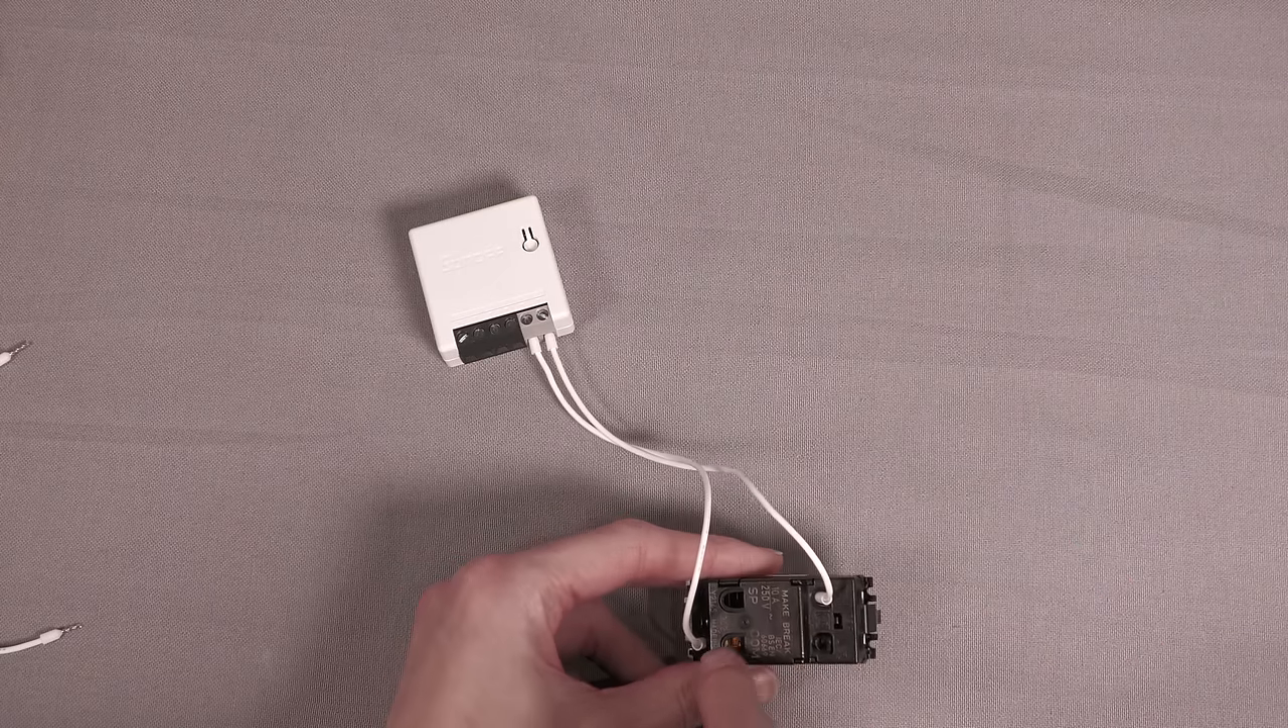All I've done is I've wired up the switch to the sonoff.